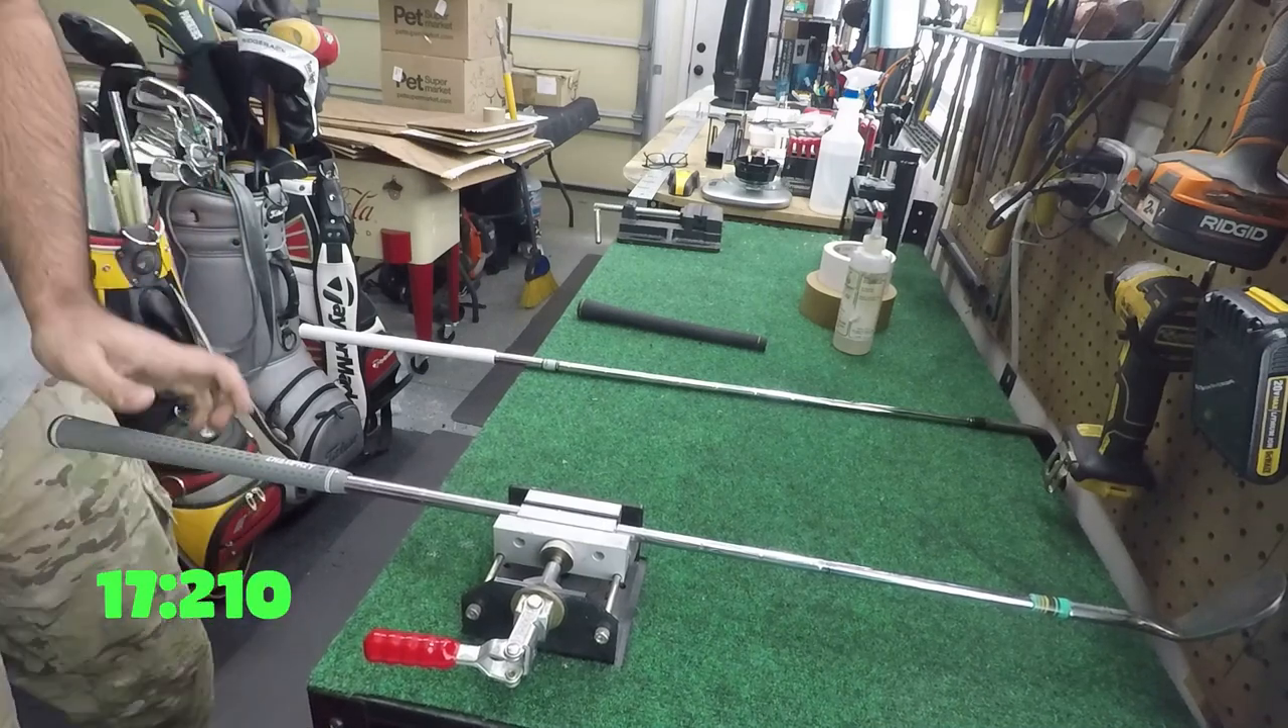We put the grip on the butt end and done.